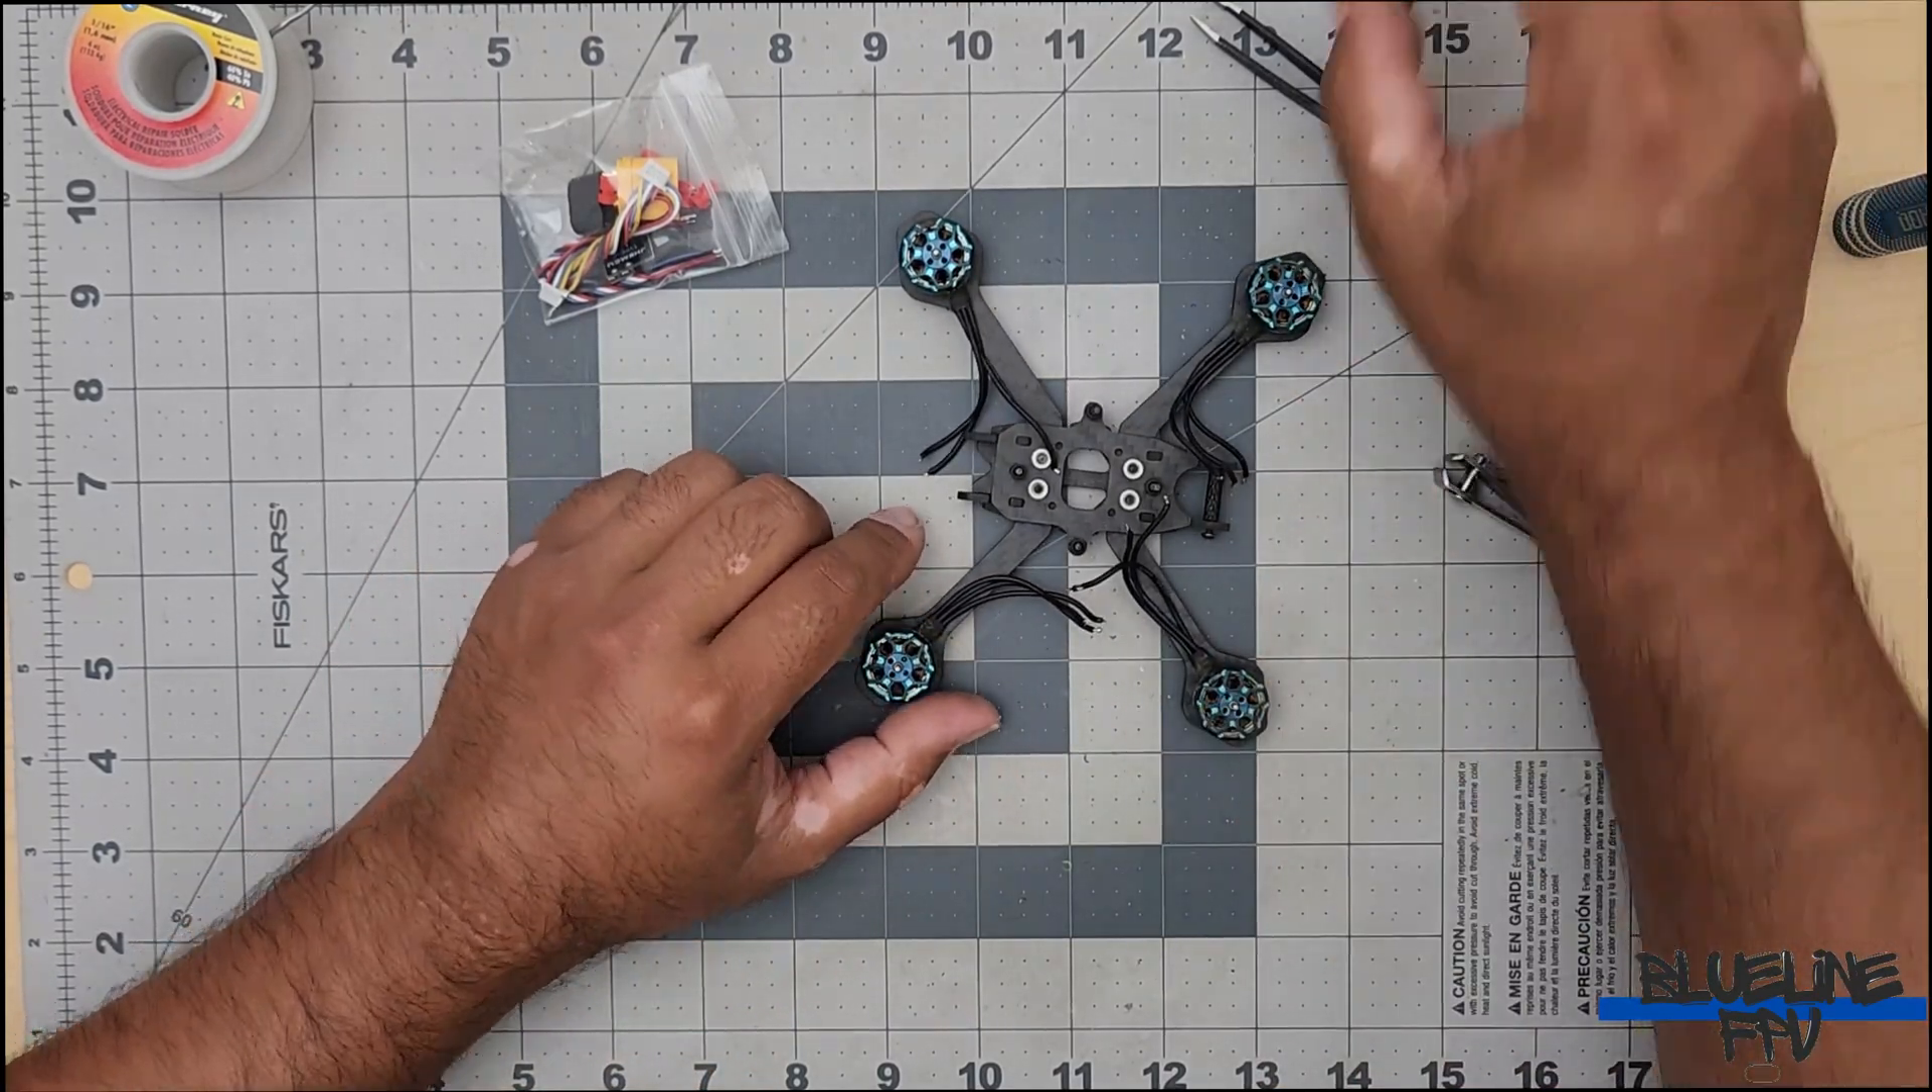And just like that, we have our four motors on the quad.